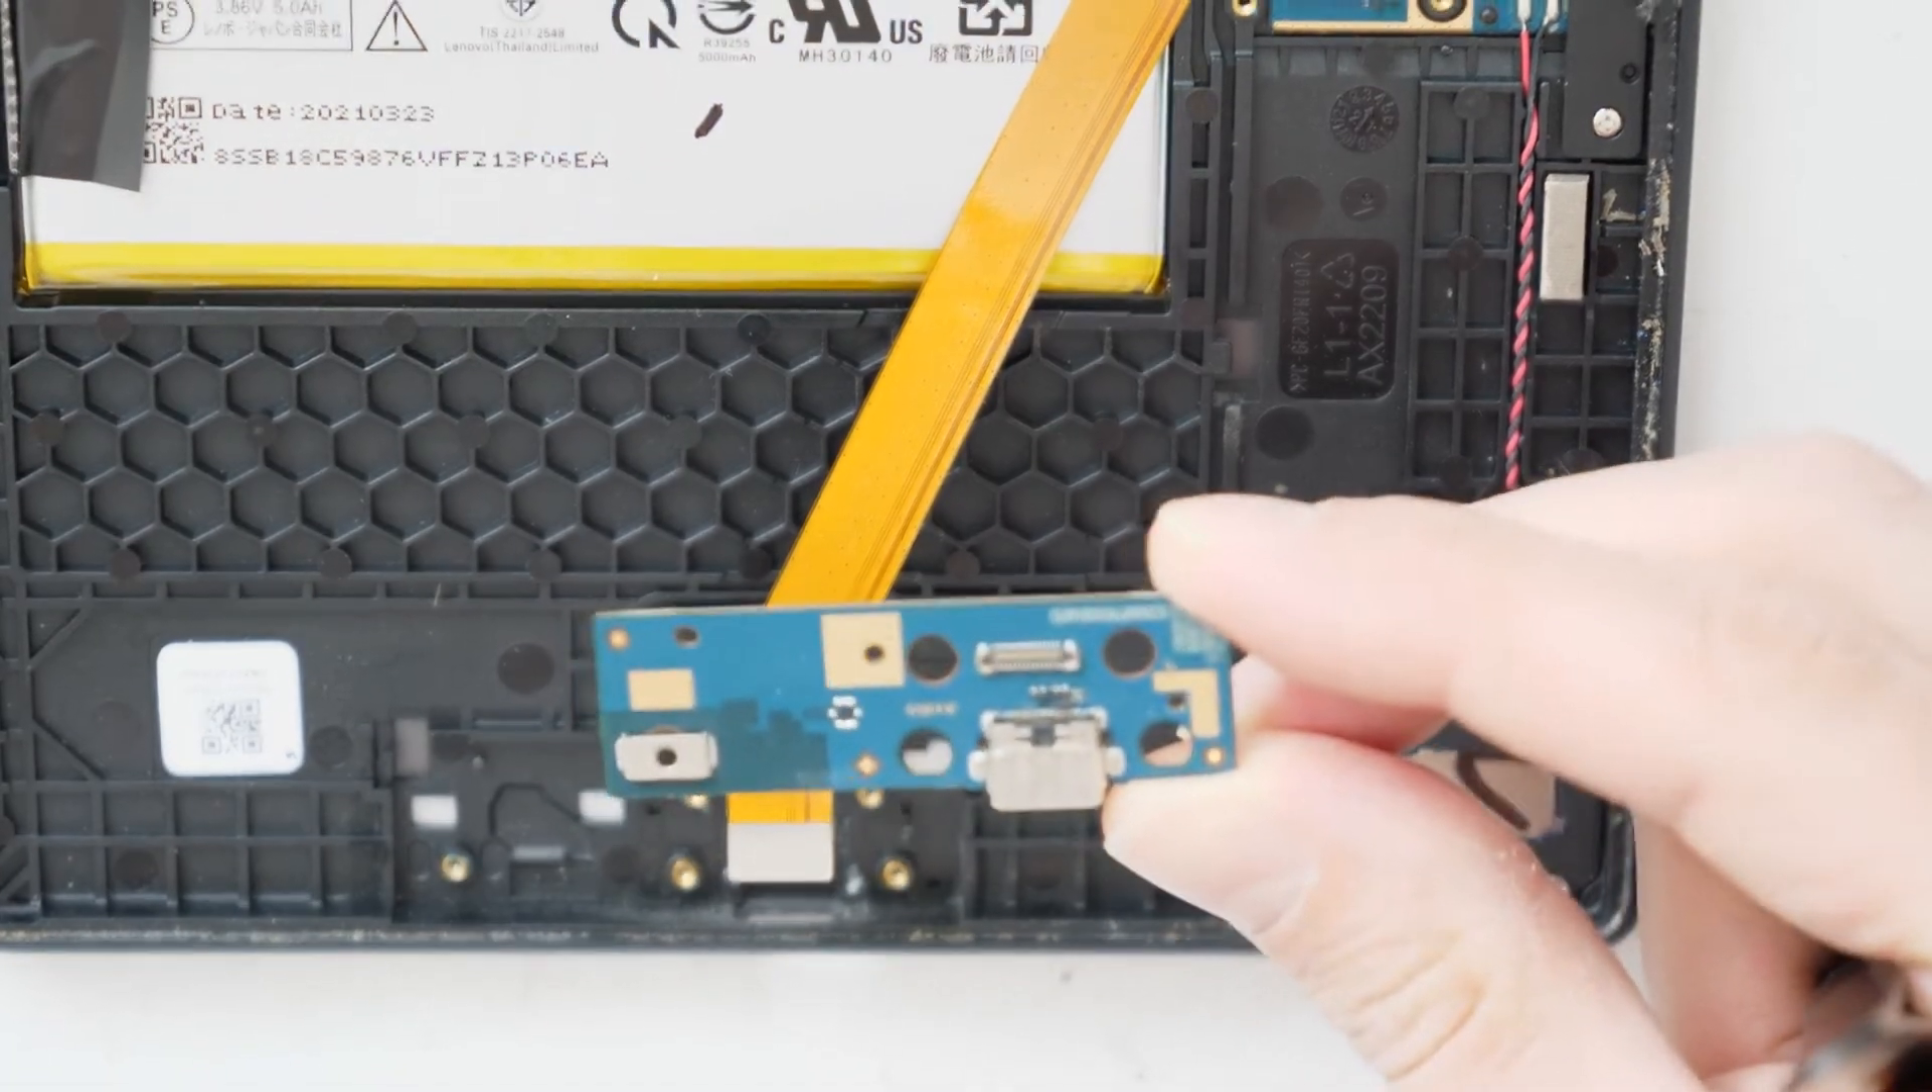So we have removed this plate here.